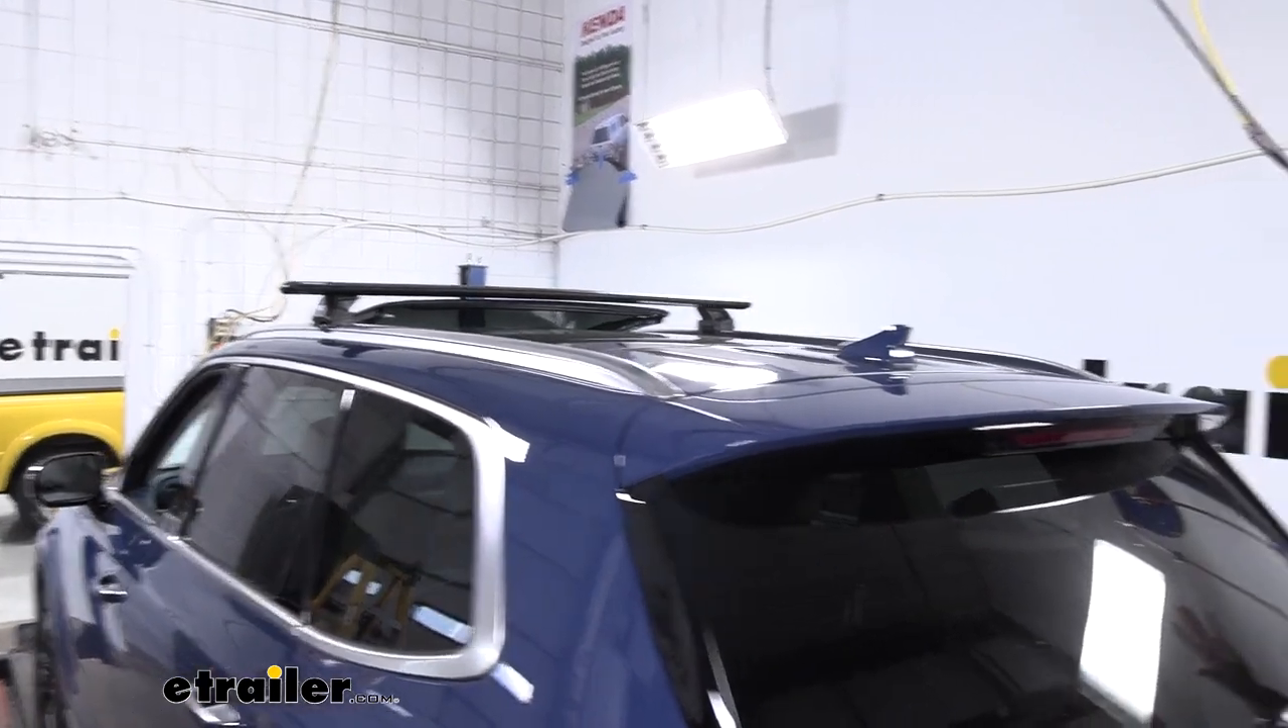All right, so to begin the install here, we've already got one of the crossbars installed, so that's going to be our end result.